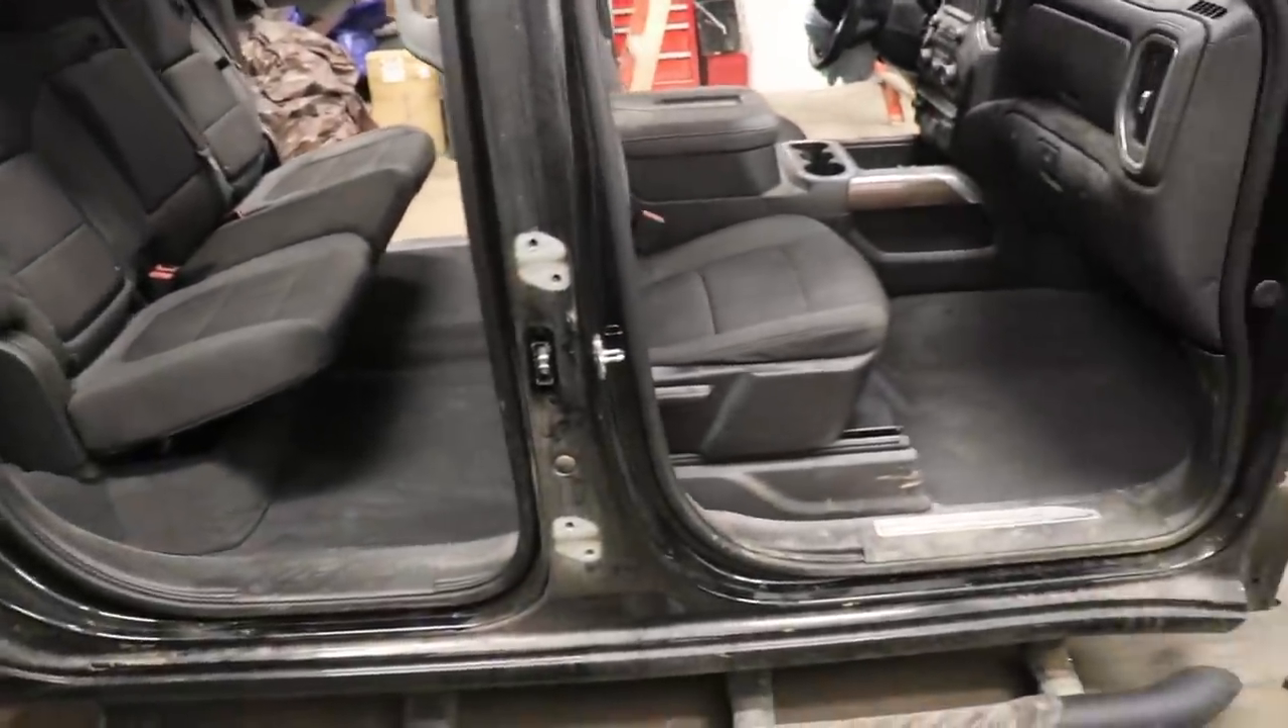I got a cab on the floor with no doors.